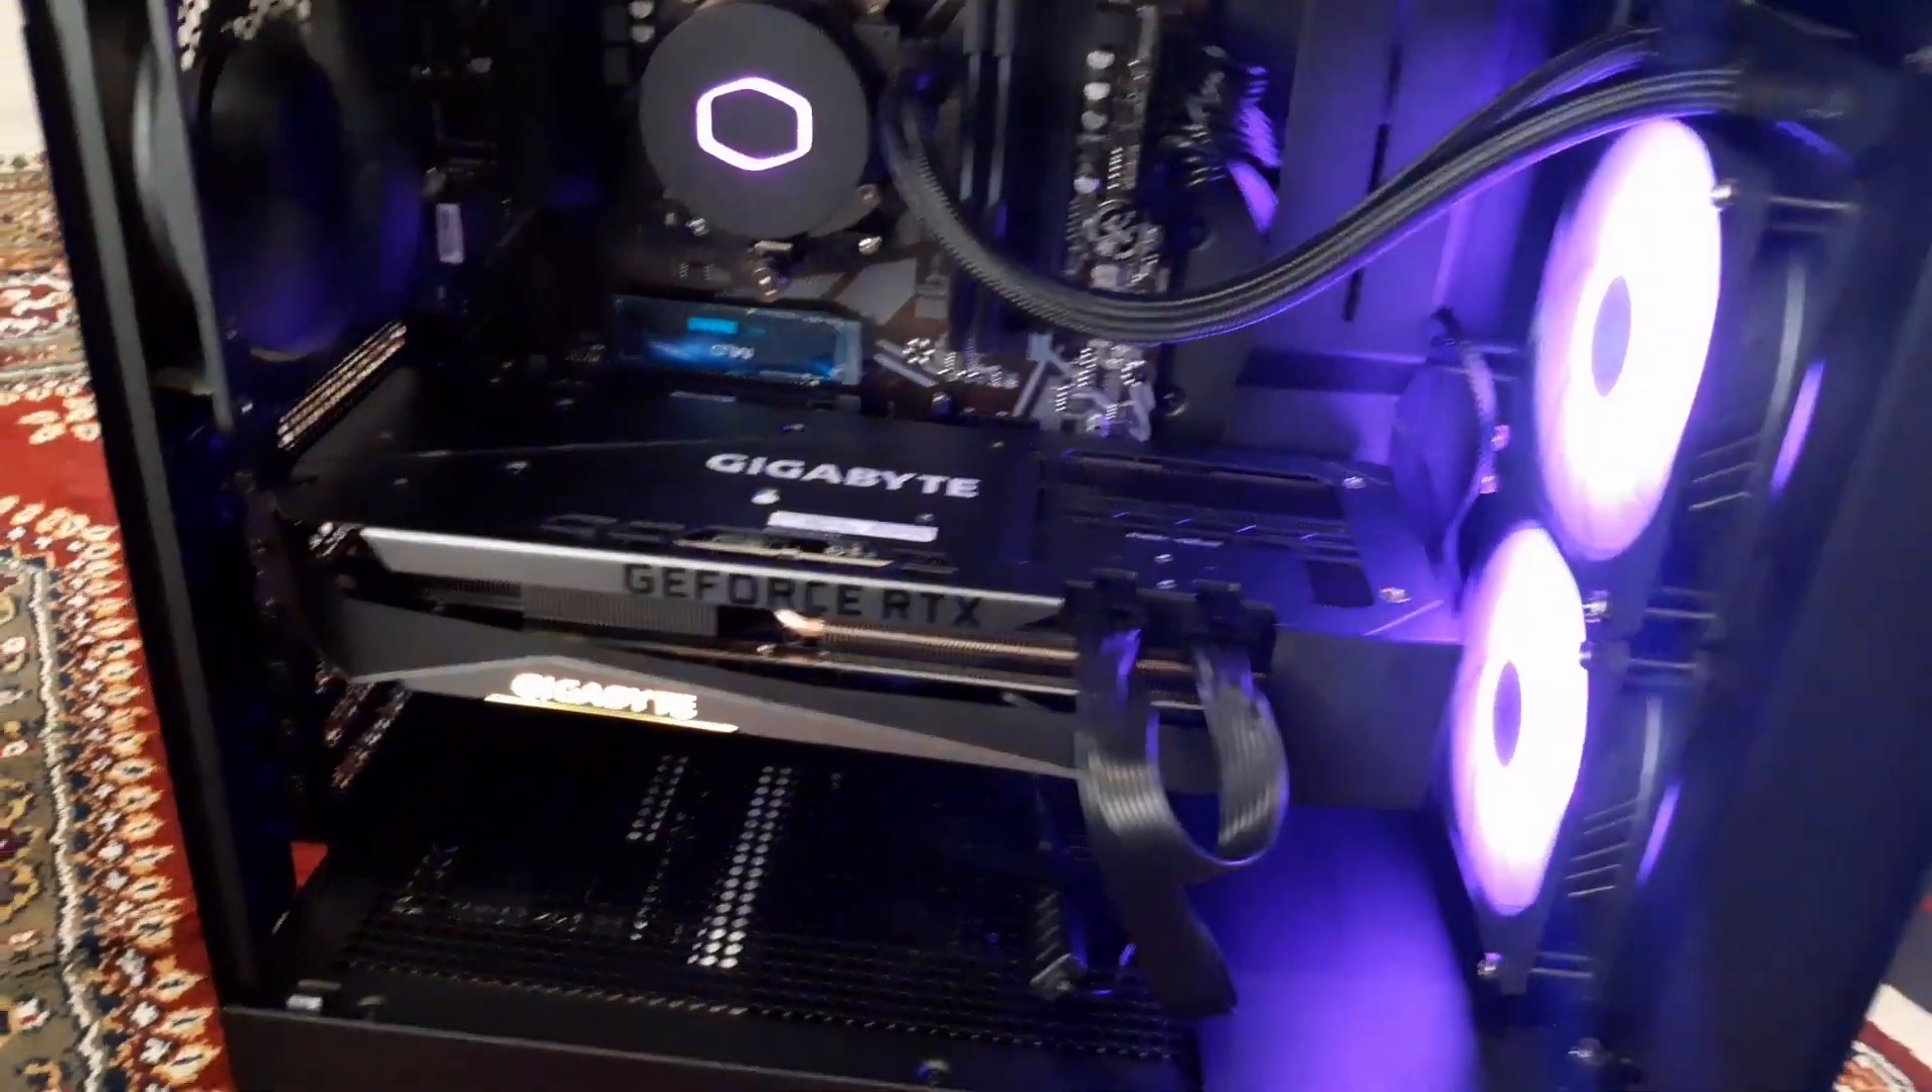Gördüğünüz gibi ekran kartını vesaire her şeyini taktım ve tuşuna basıp gücü verdik yani.